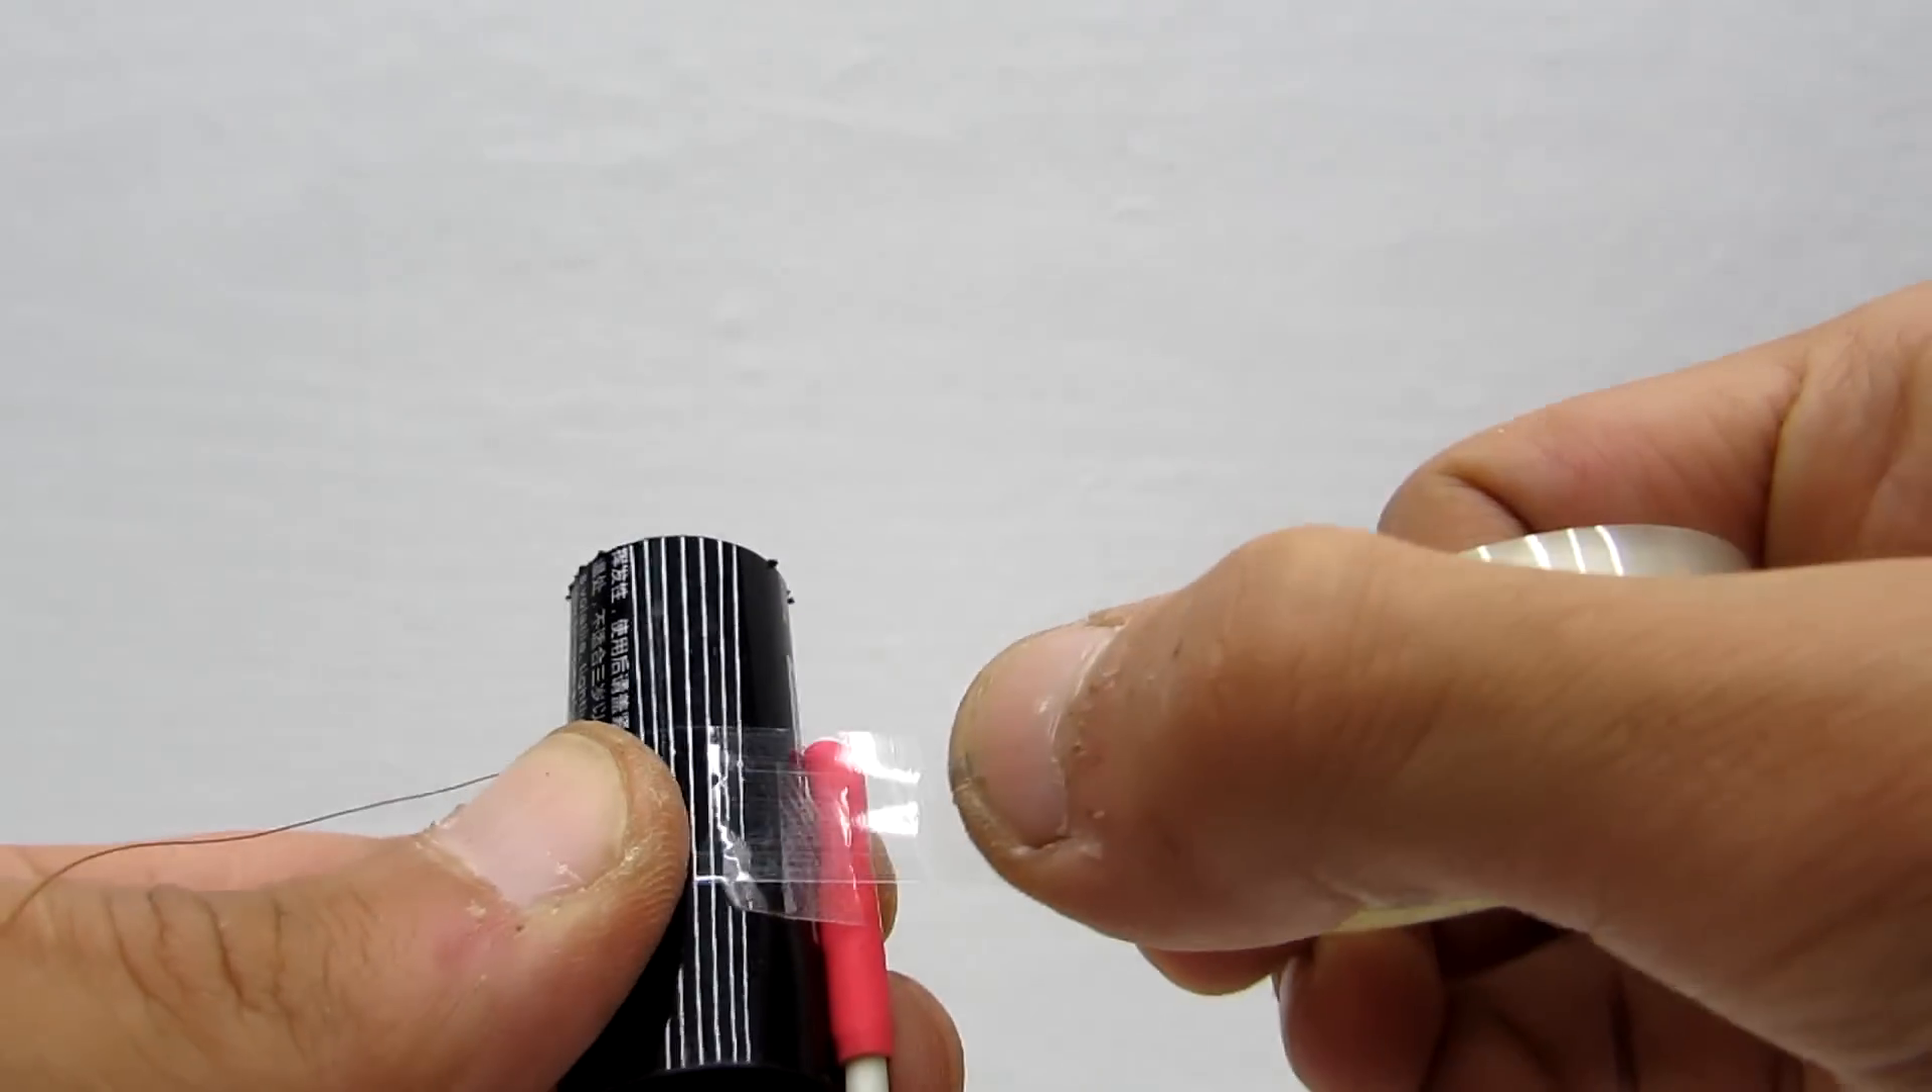I fixed the wire to the frame with tape.